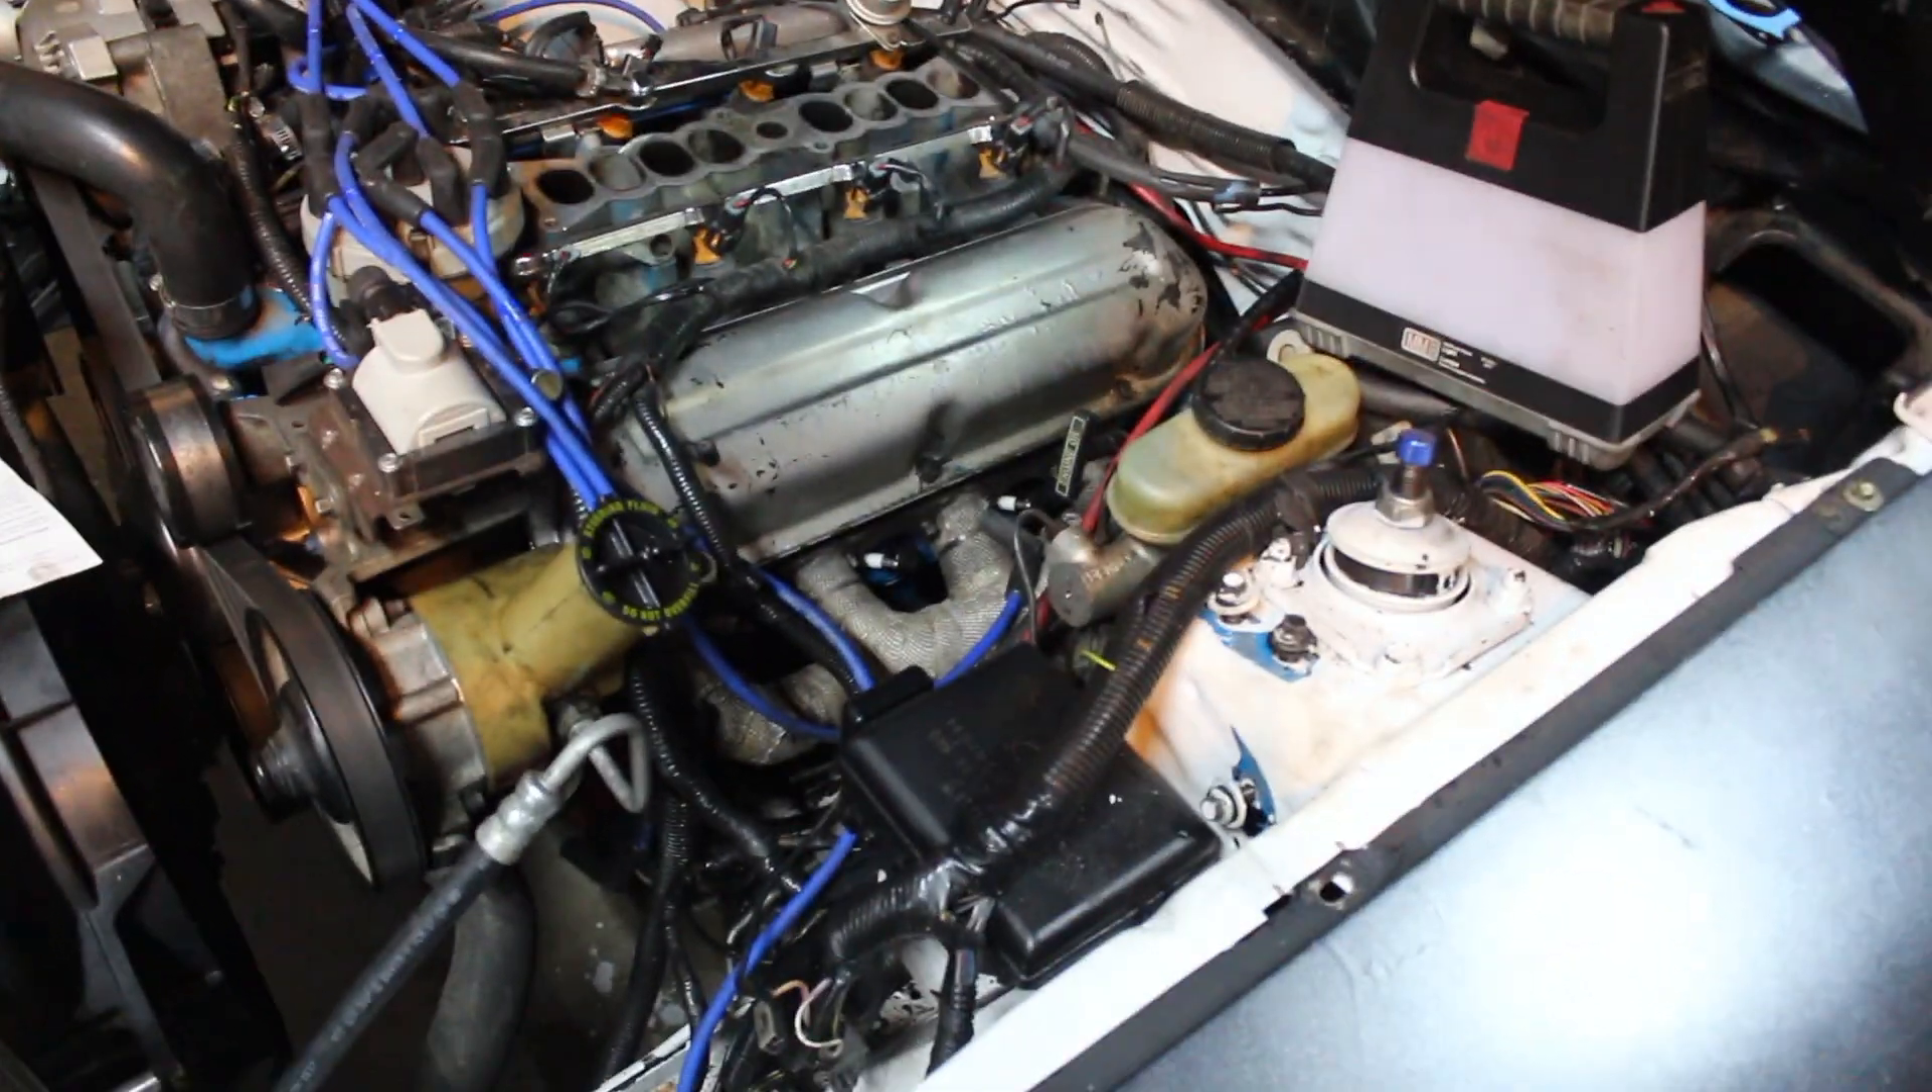Valve covers on. All that's done.